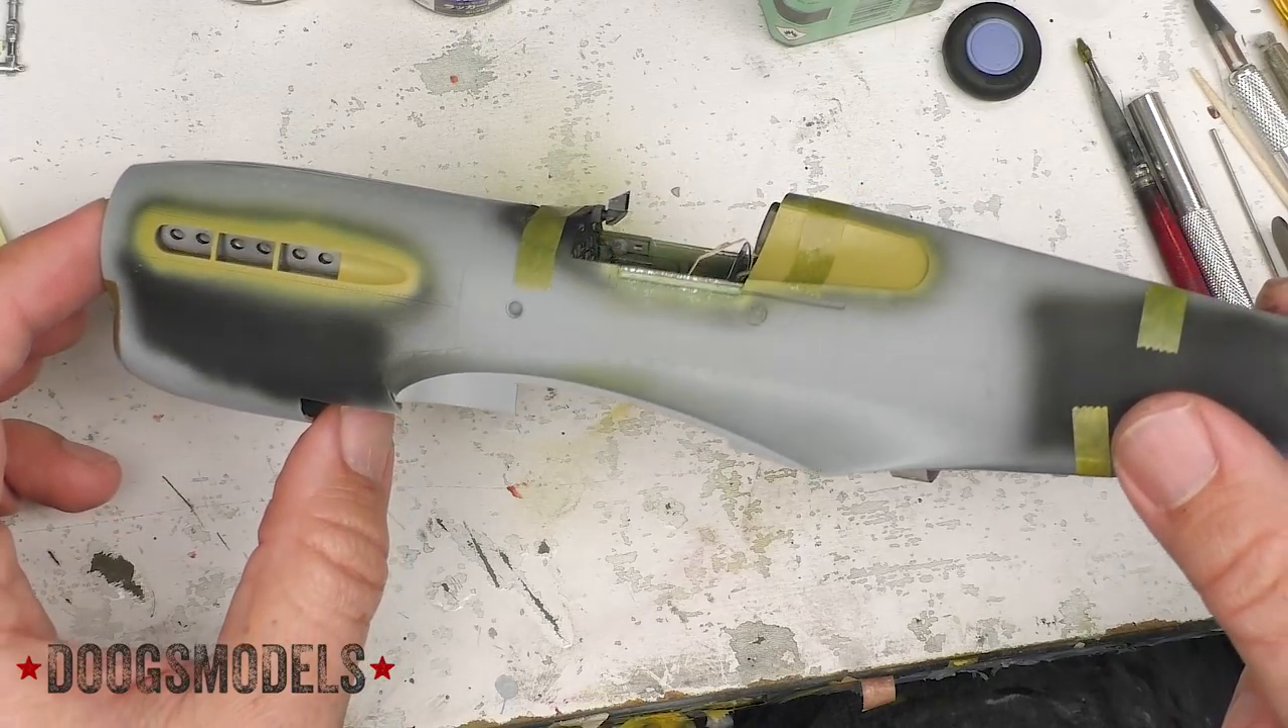Okay, the P40 fuselage is all closed up. Overall, it went together pretty well.